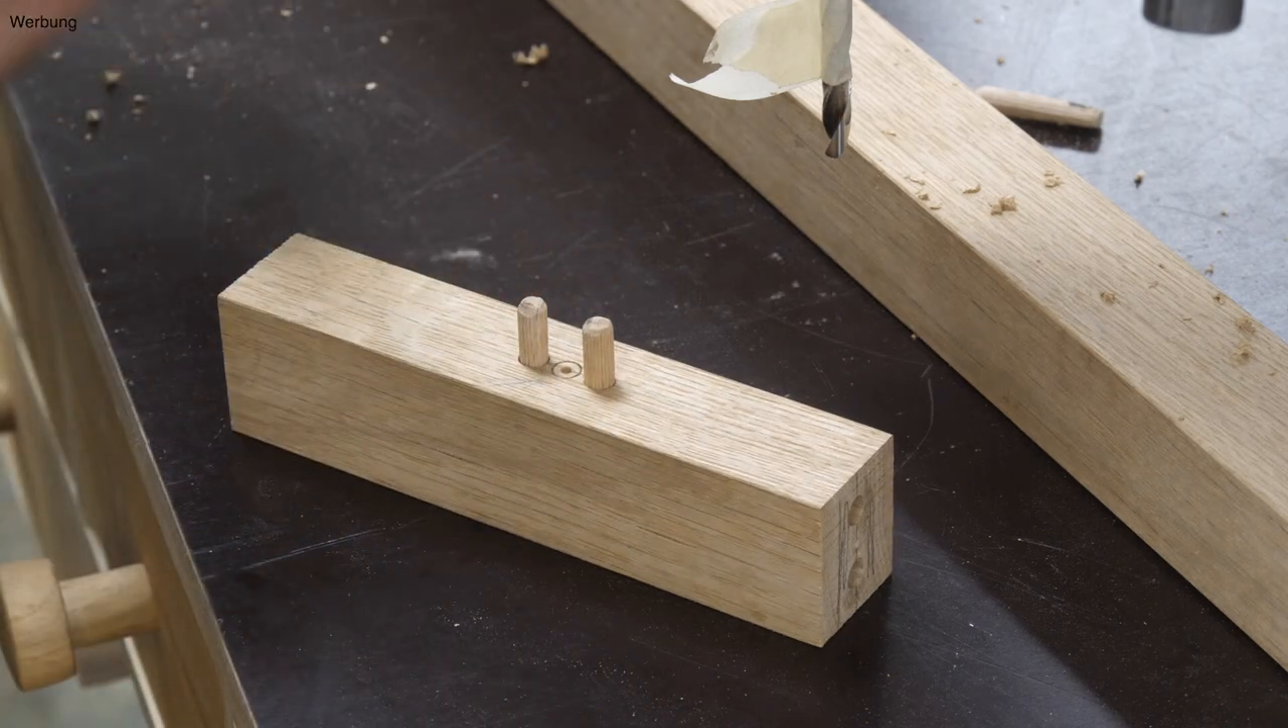Die Dübel habe ich hier schon drin.